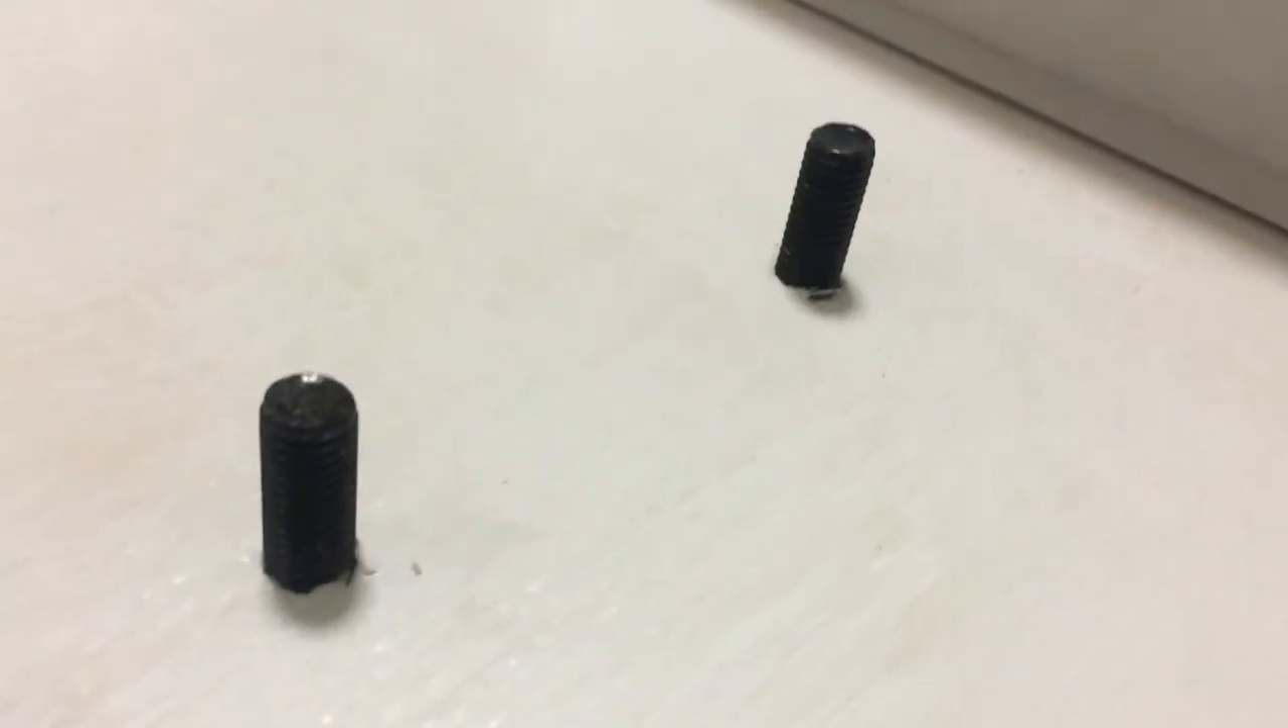So you've got your two bolts through.